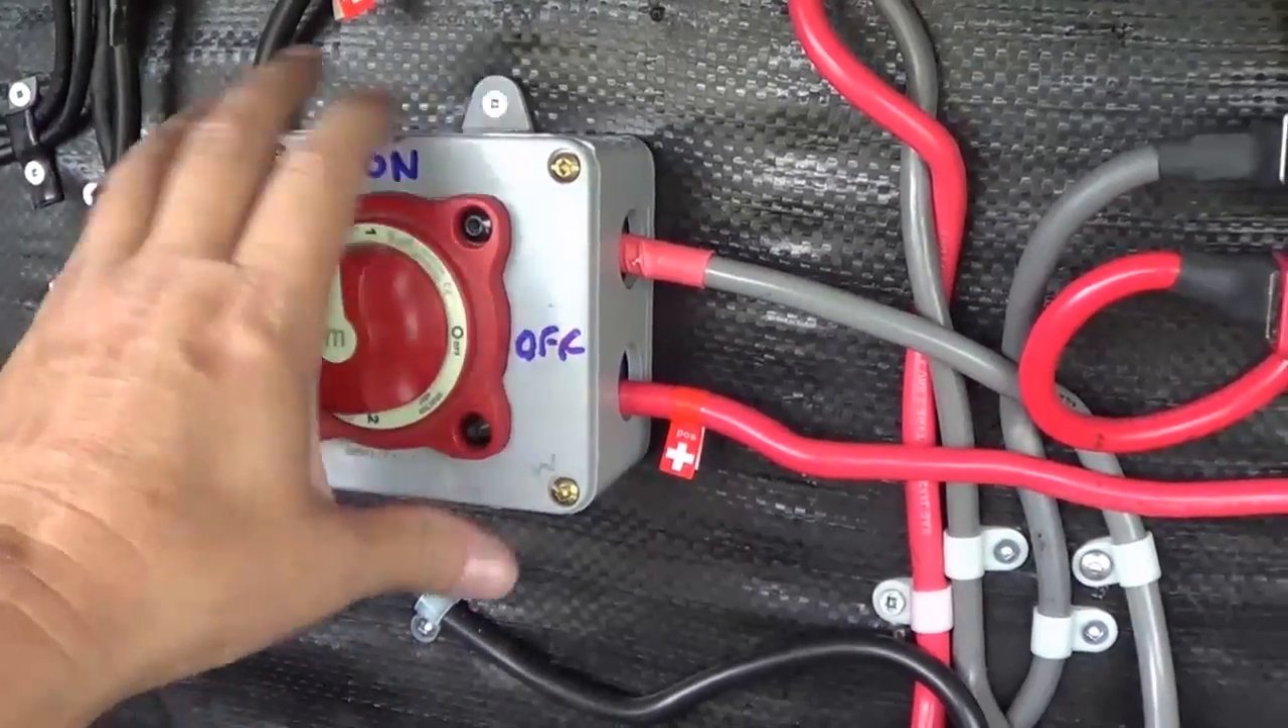I got the on off switch in place there and mounted.